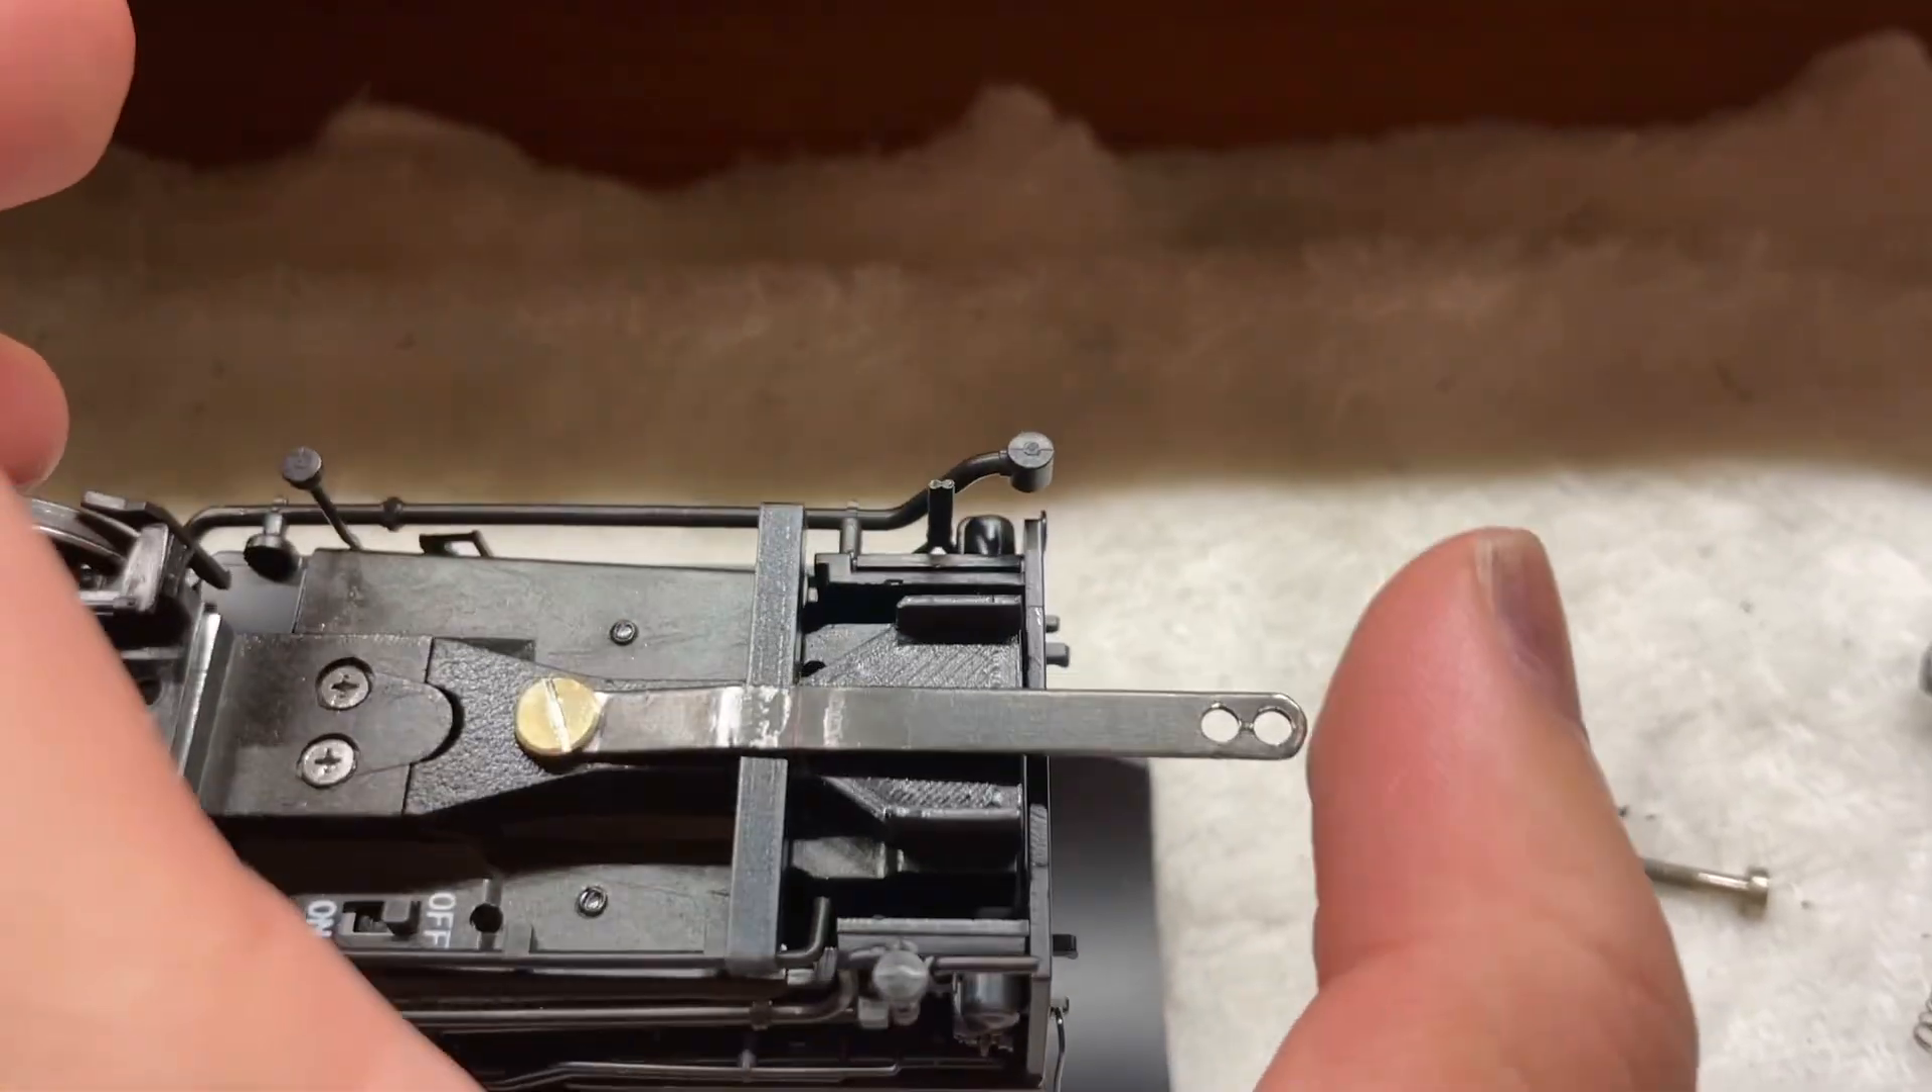This time I have the frame or the drawbar installed.